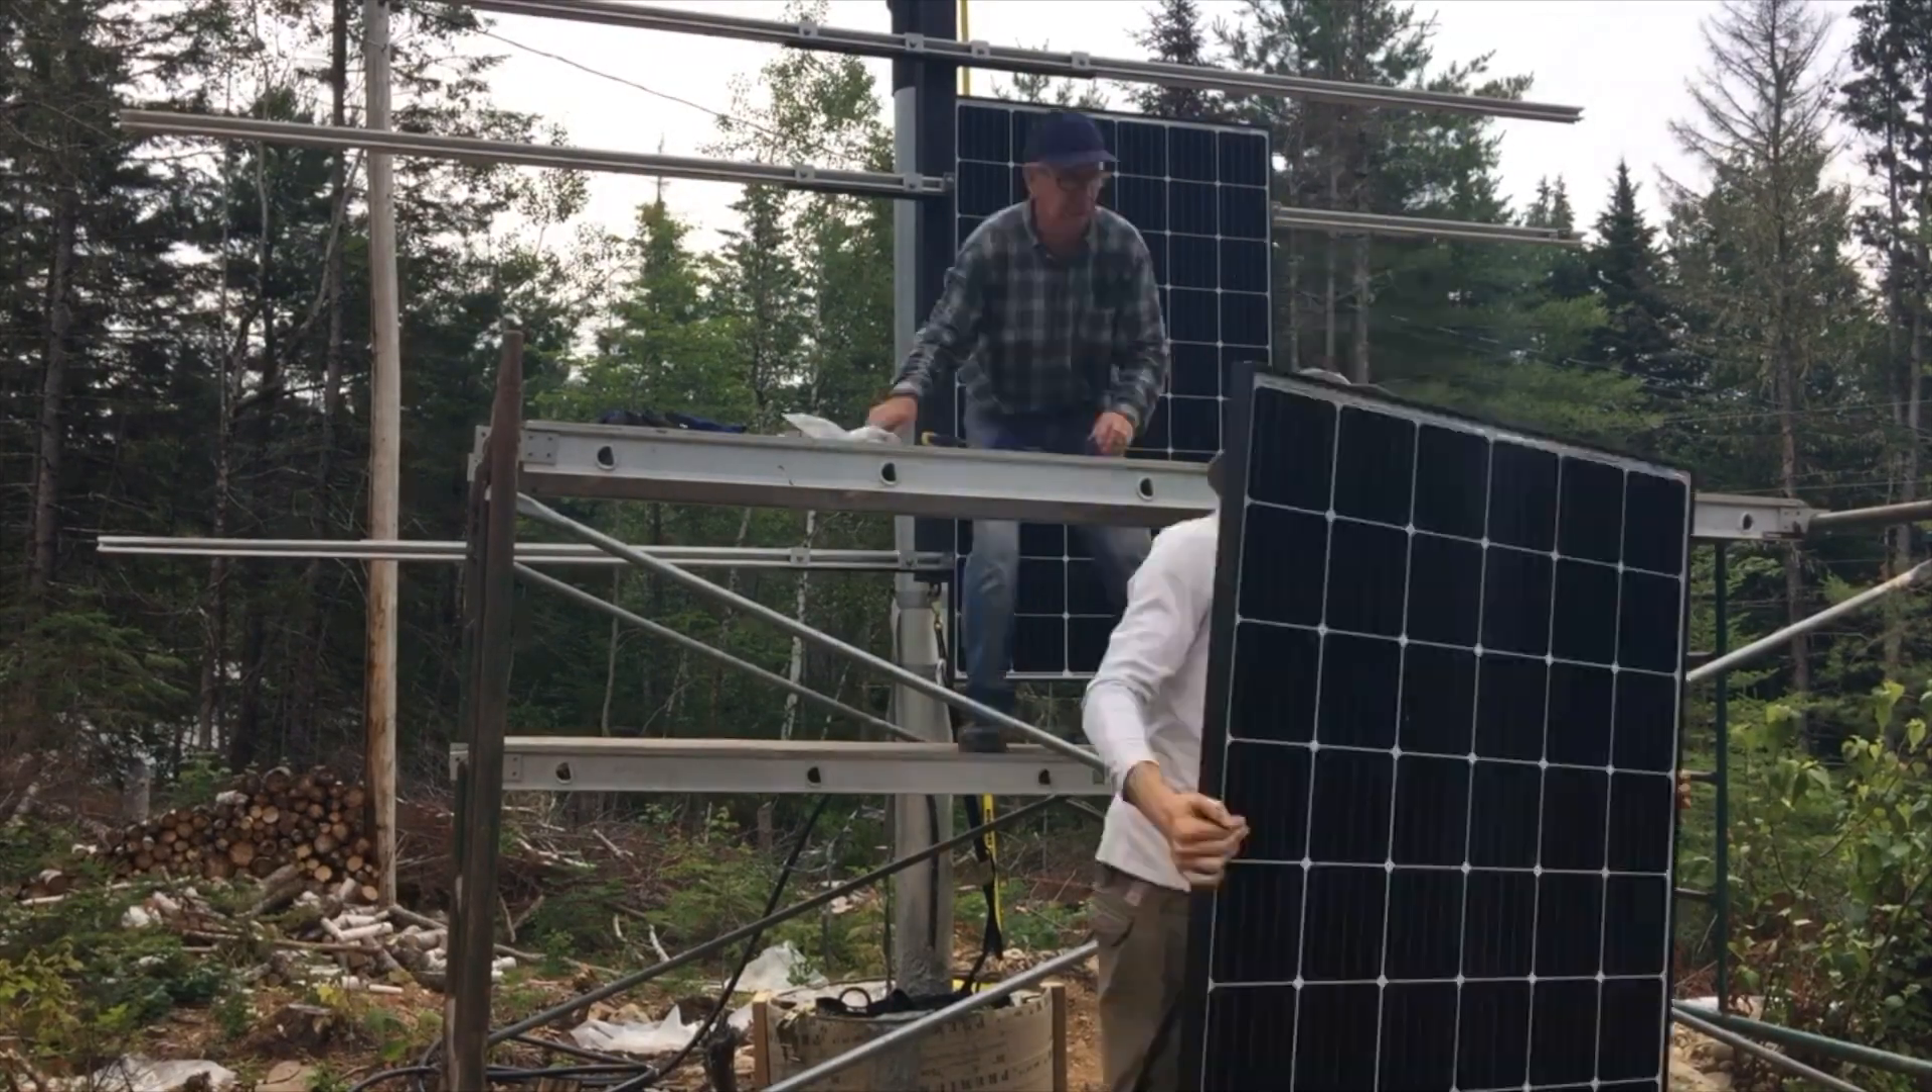With all the rails bolted on it was possible to install the solar panels.